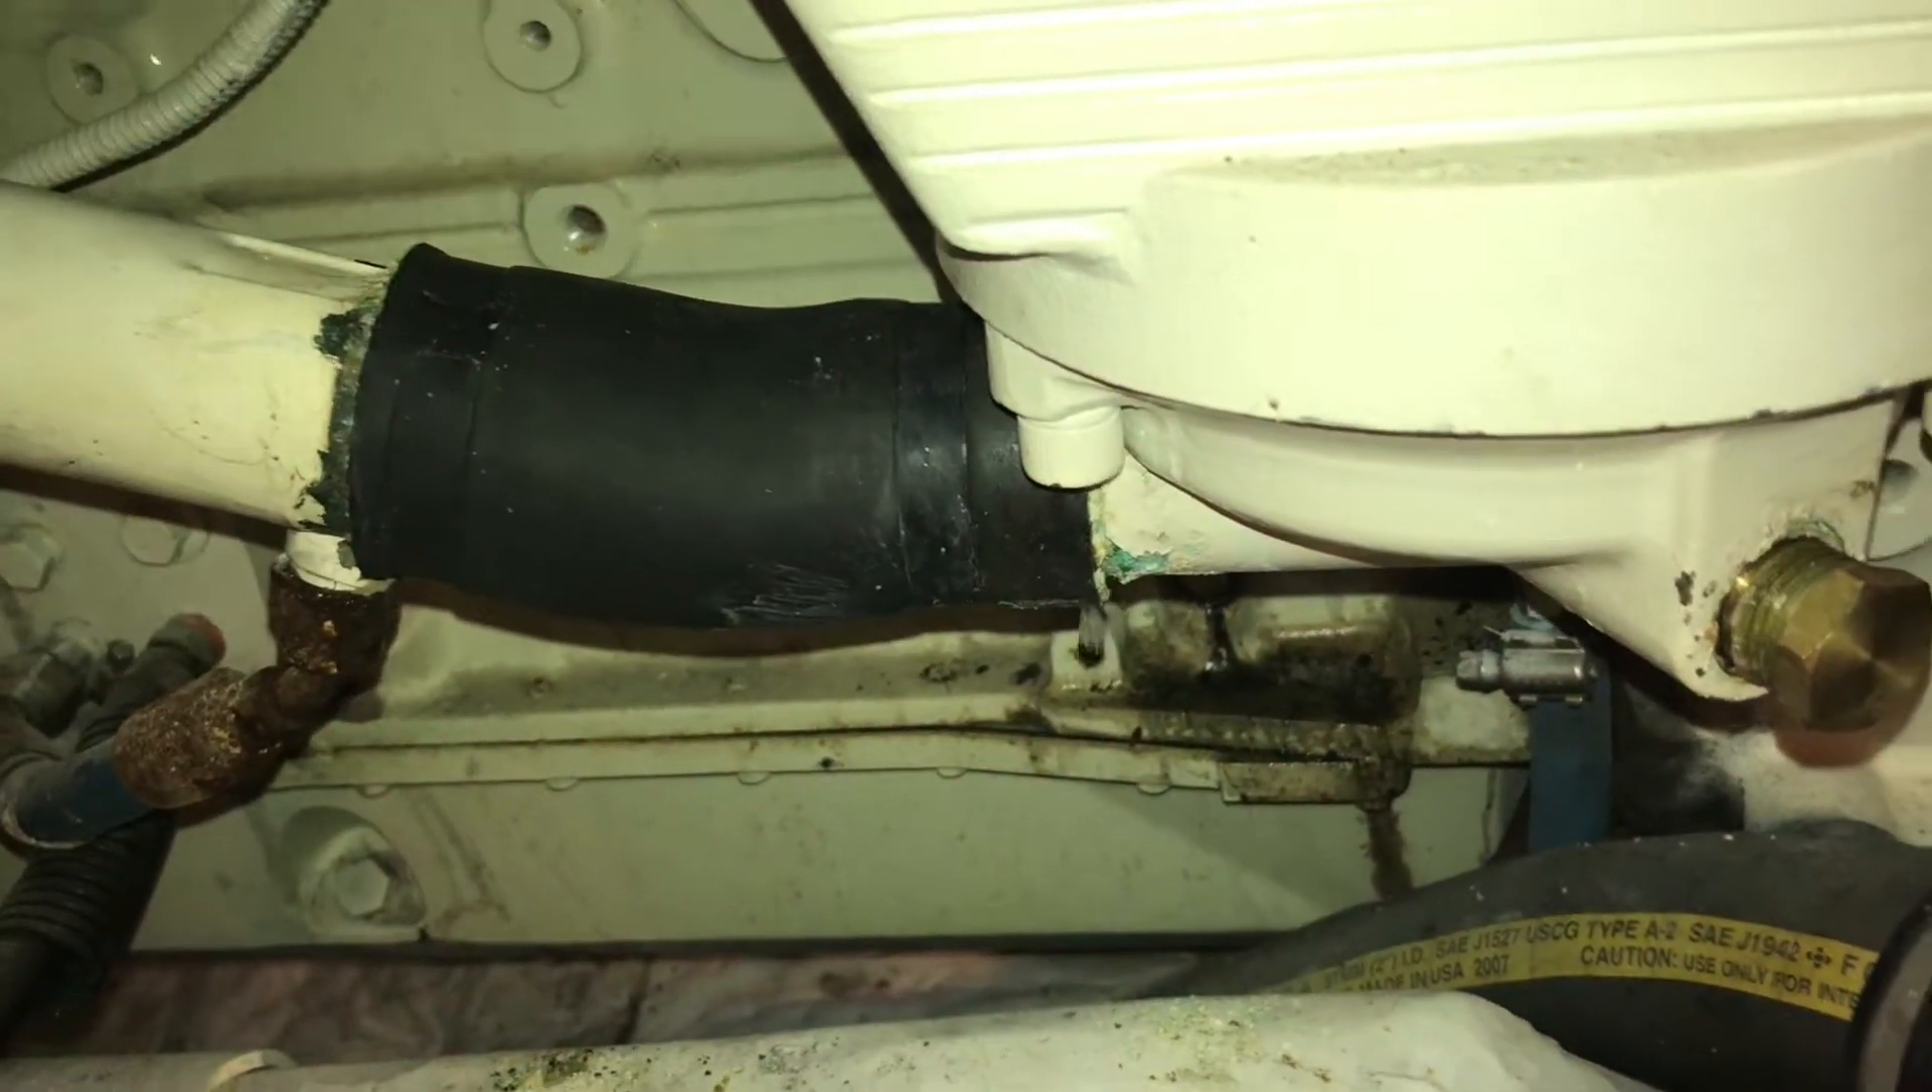I was unable to get the fuel cooler raw water line off here as you can see I got the clamps off it's still connected but I think it'll come right off.